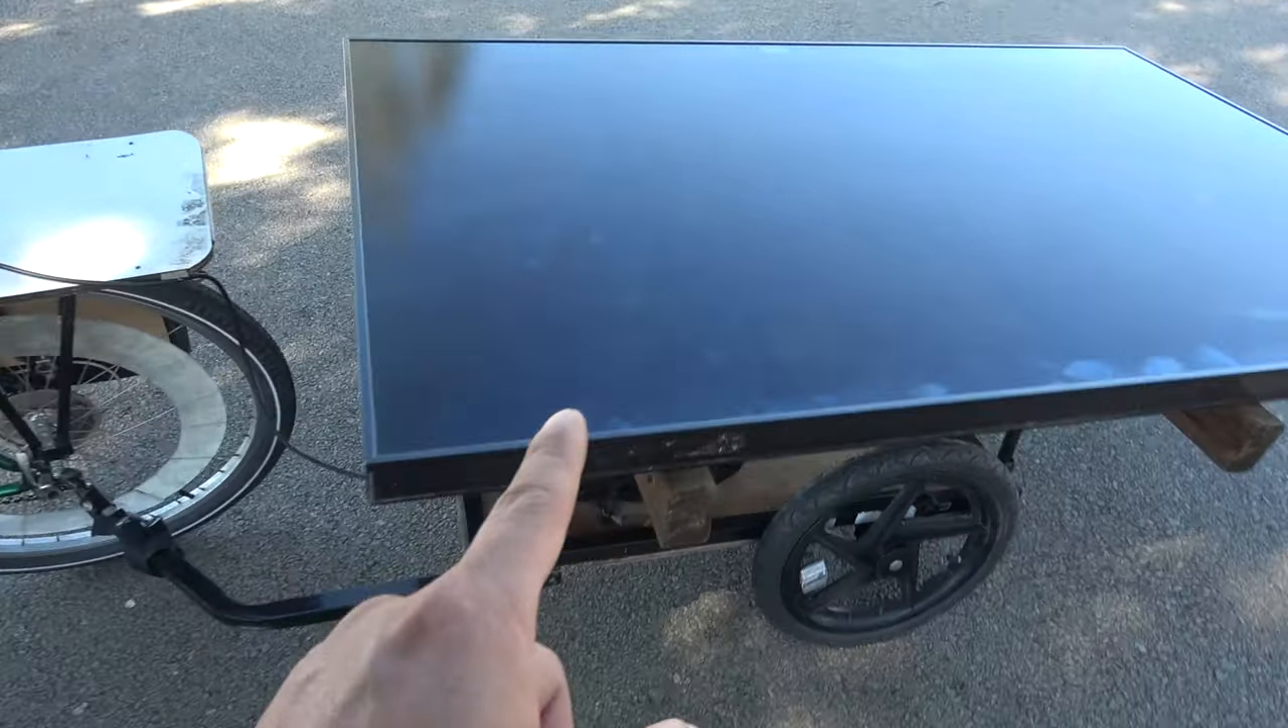I've got the cart connected to the bike I got the wheels installed.